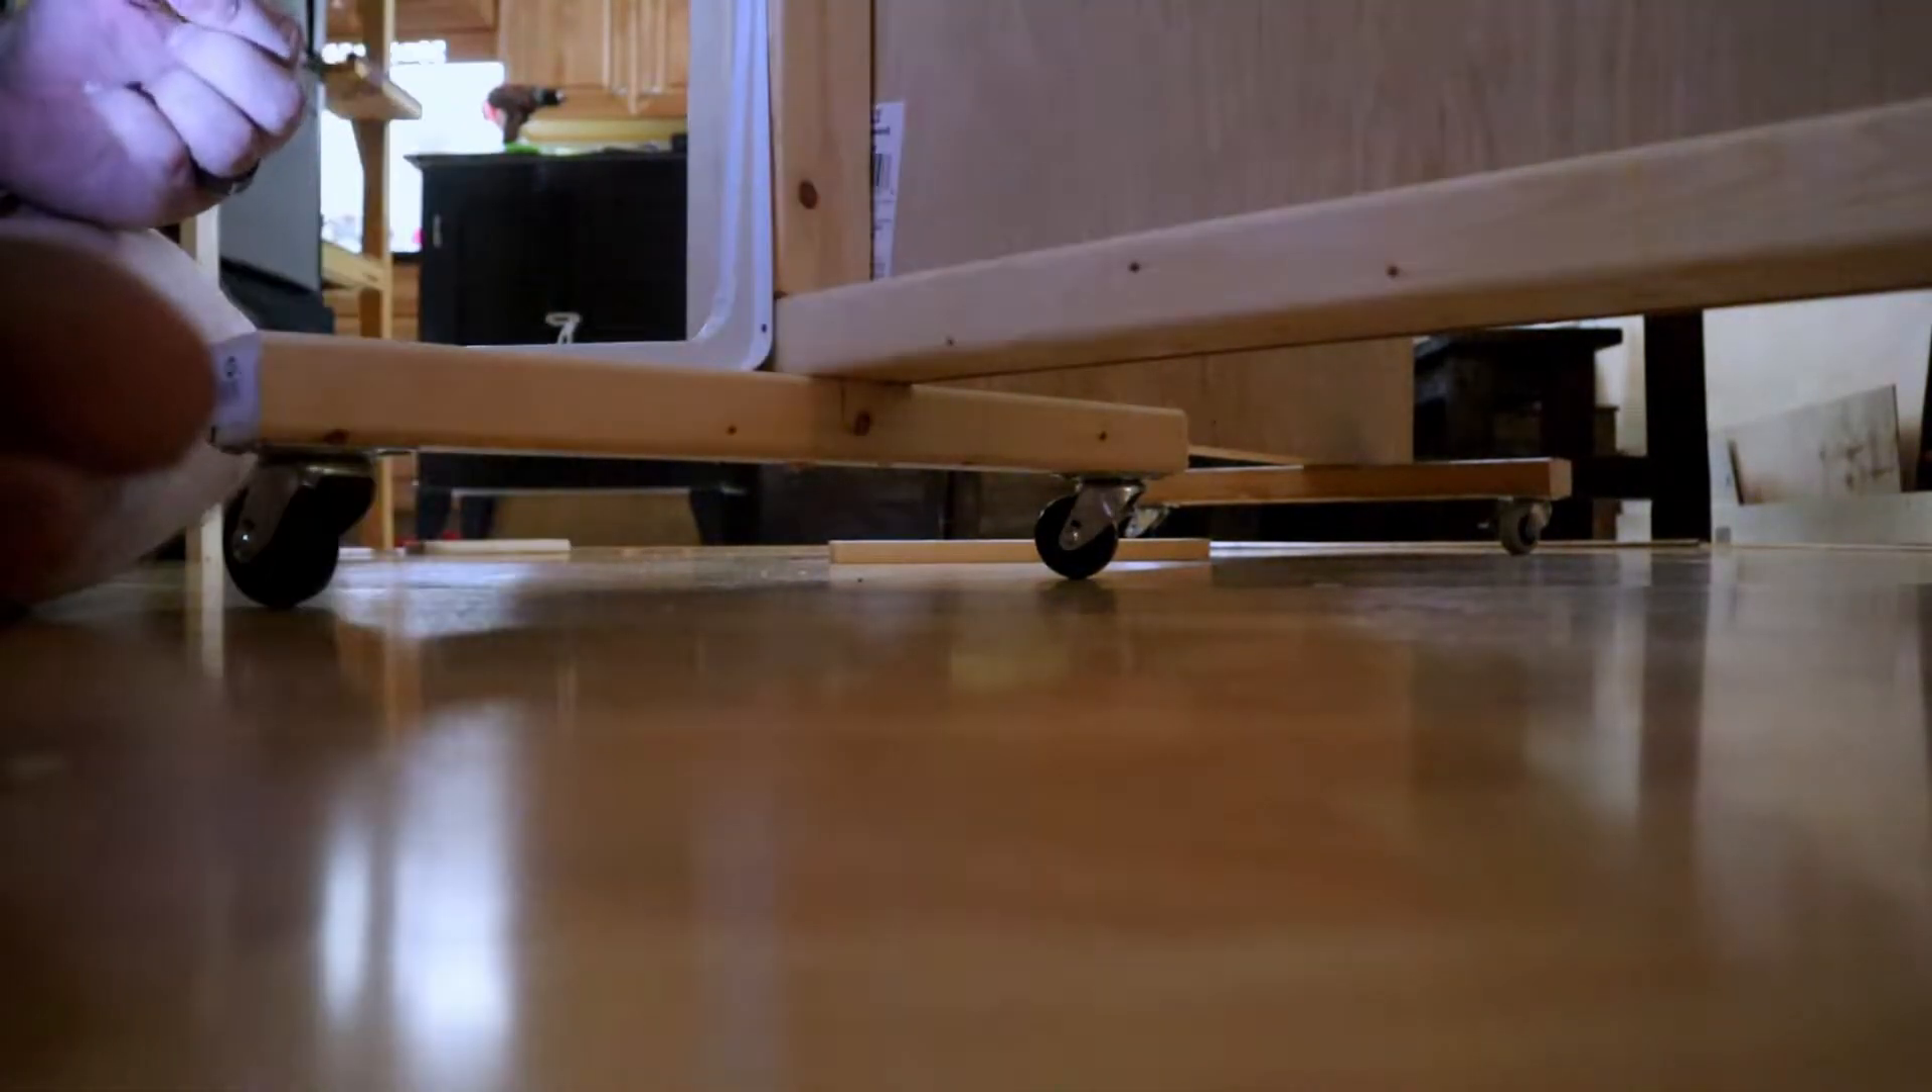Here I have got the casters on the legs and I'm actually using really basic like closet shelf brackets to give some strength on the back side of this.